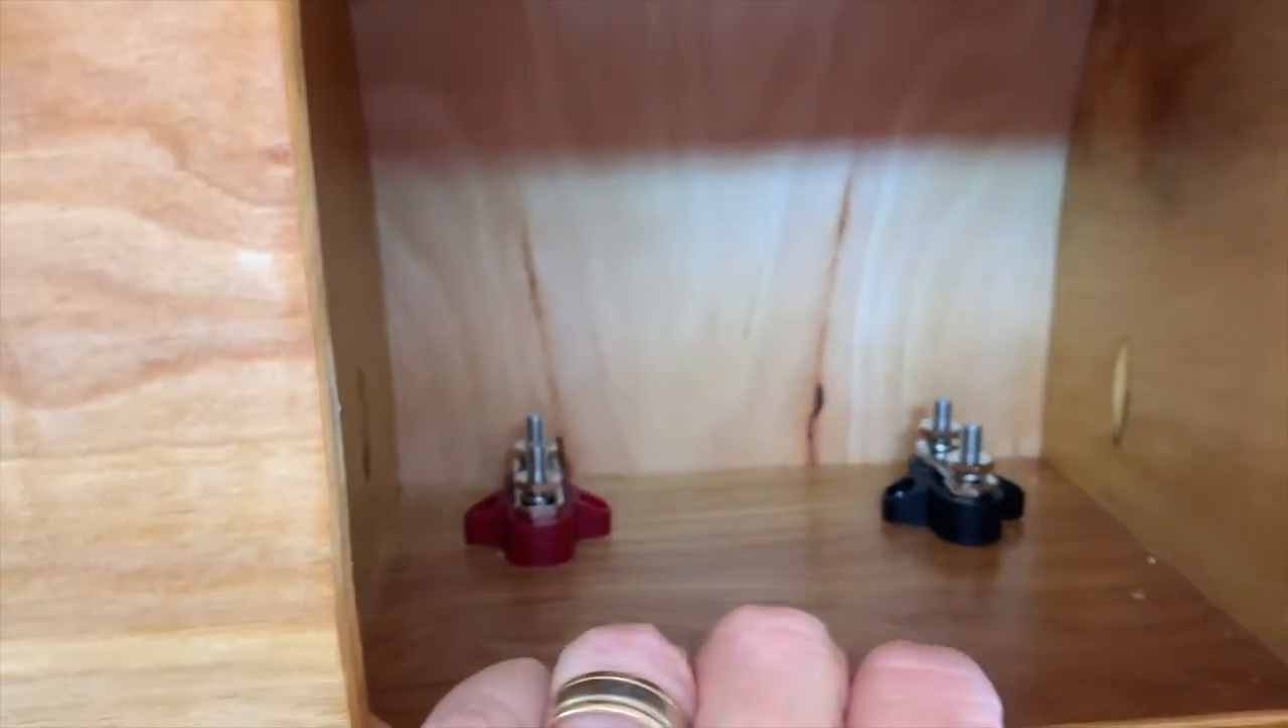Okay i've got my two terminal posts um in and mounted and i'll be drilling the hole out in the back to bring the cables in.